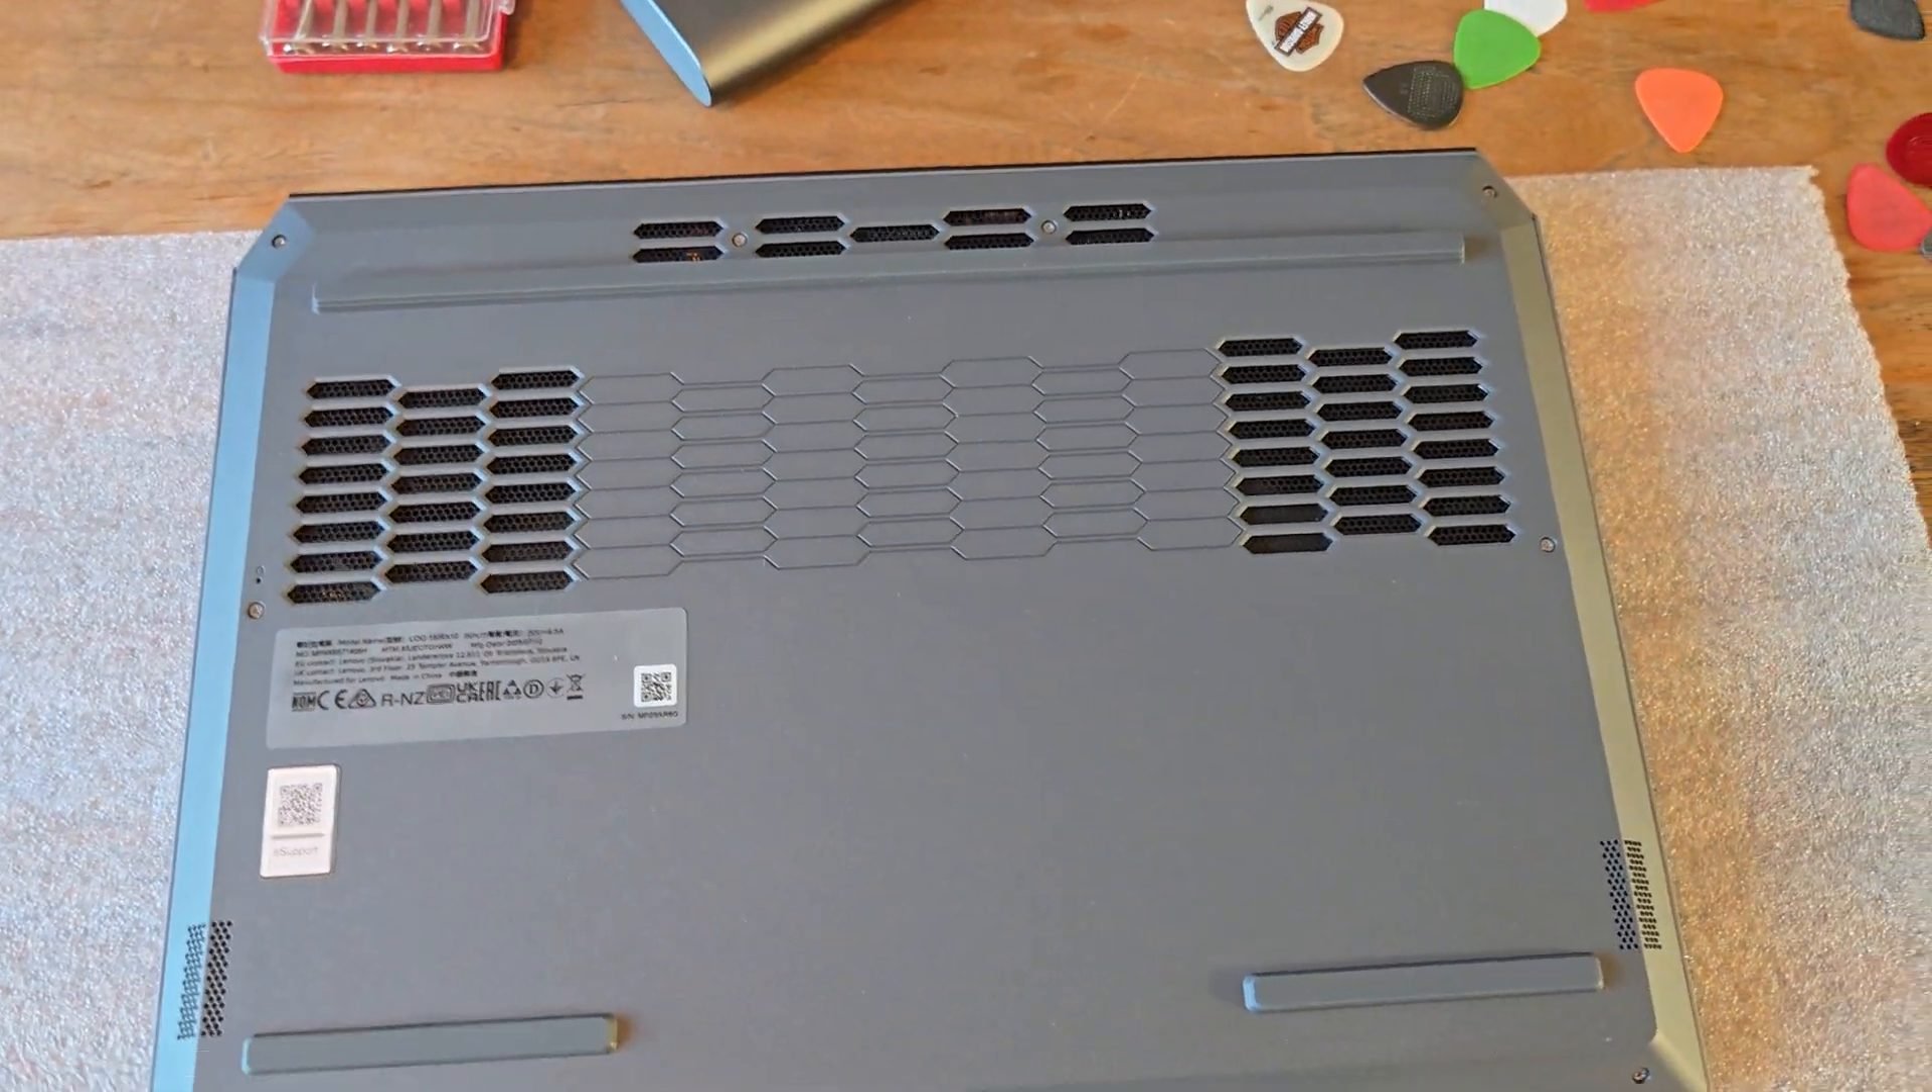So I've put my cover back on.